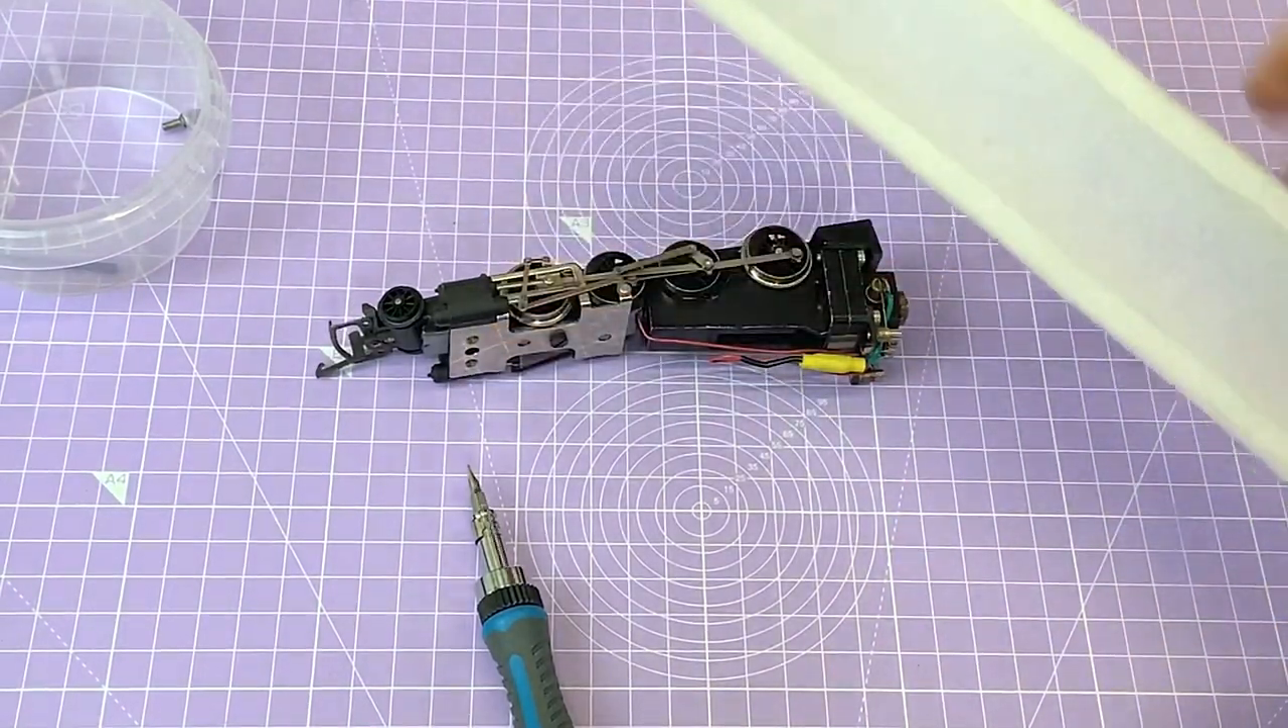So we've got the body off.